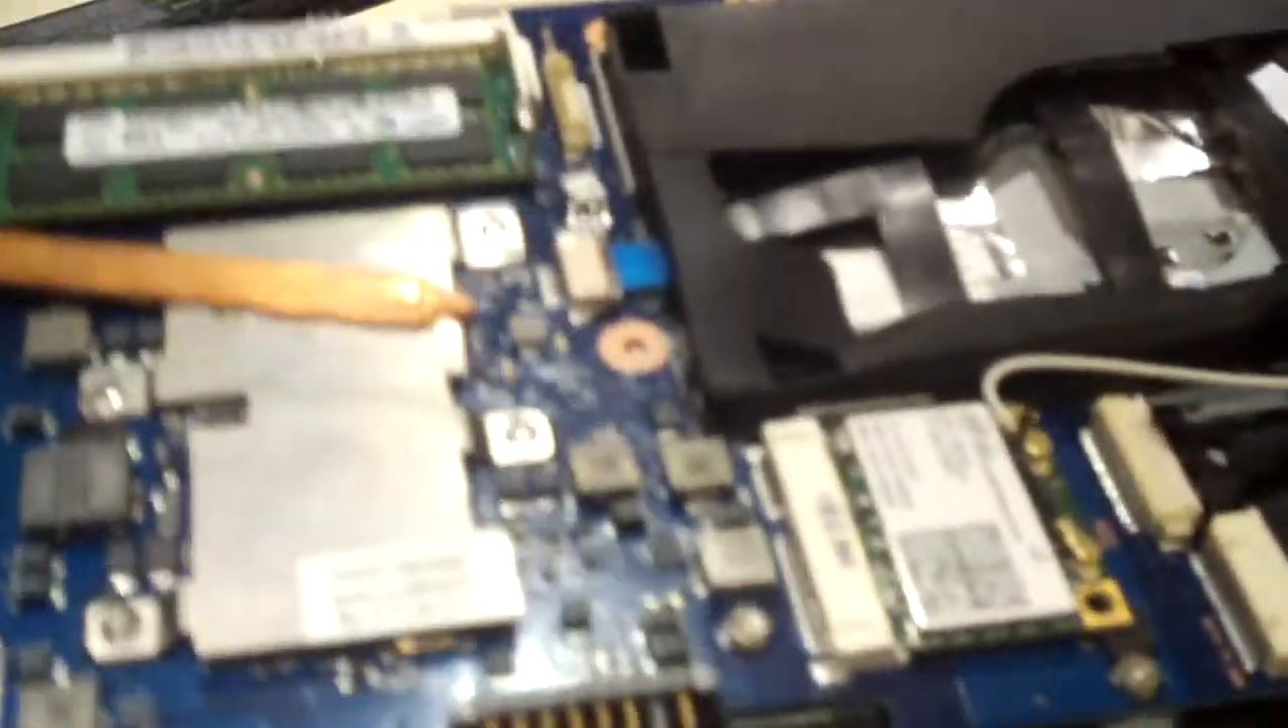With the bottom off, you have access to your motherboard and, you know, things like that.